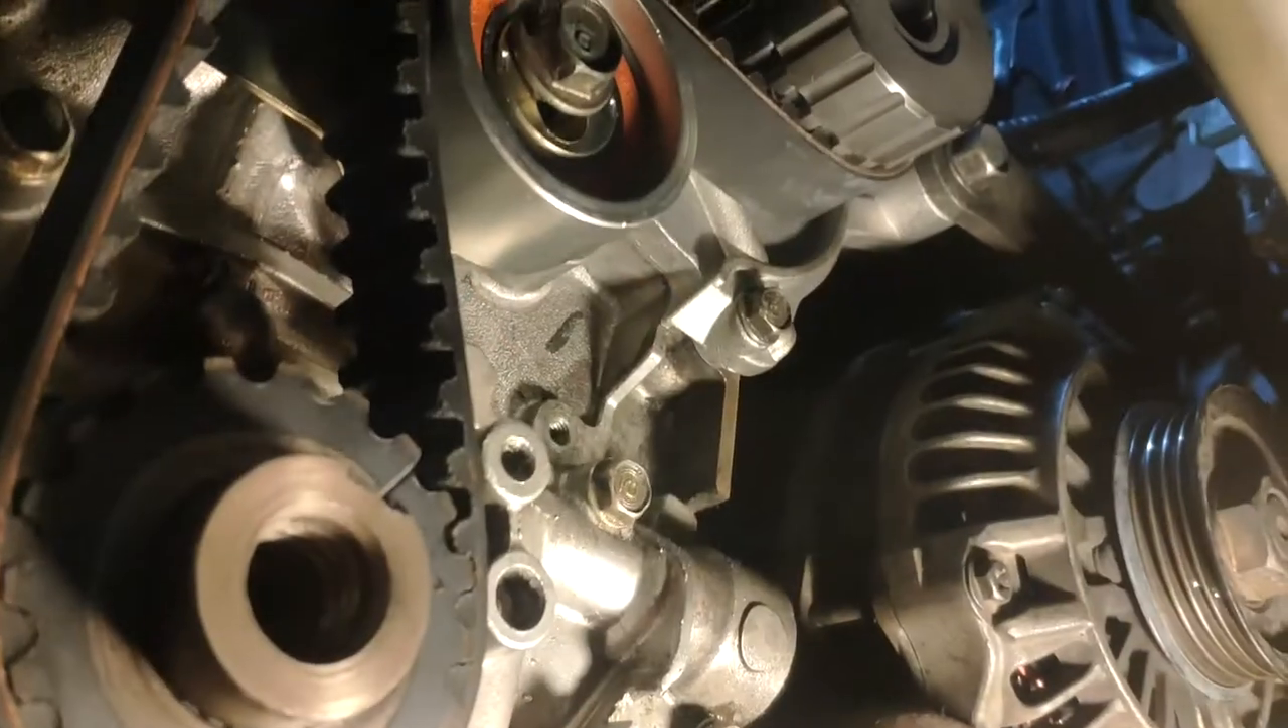Já coloquei a correia dentada aqui.